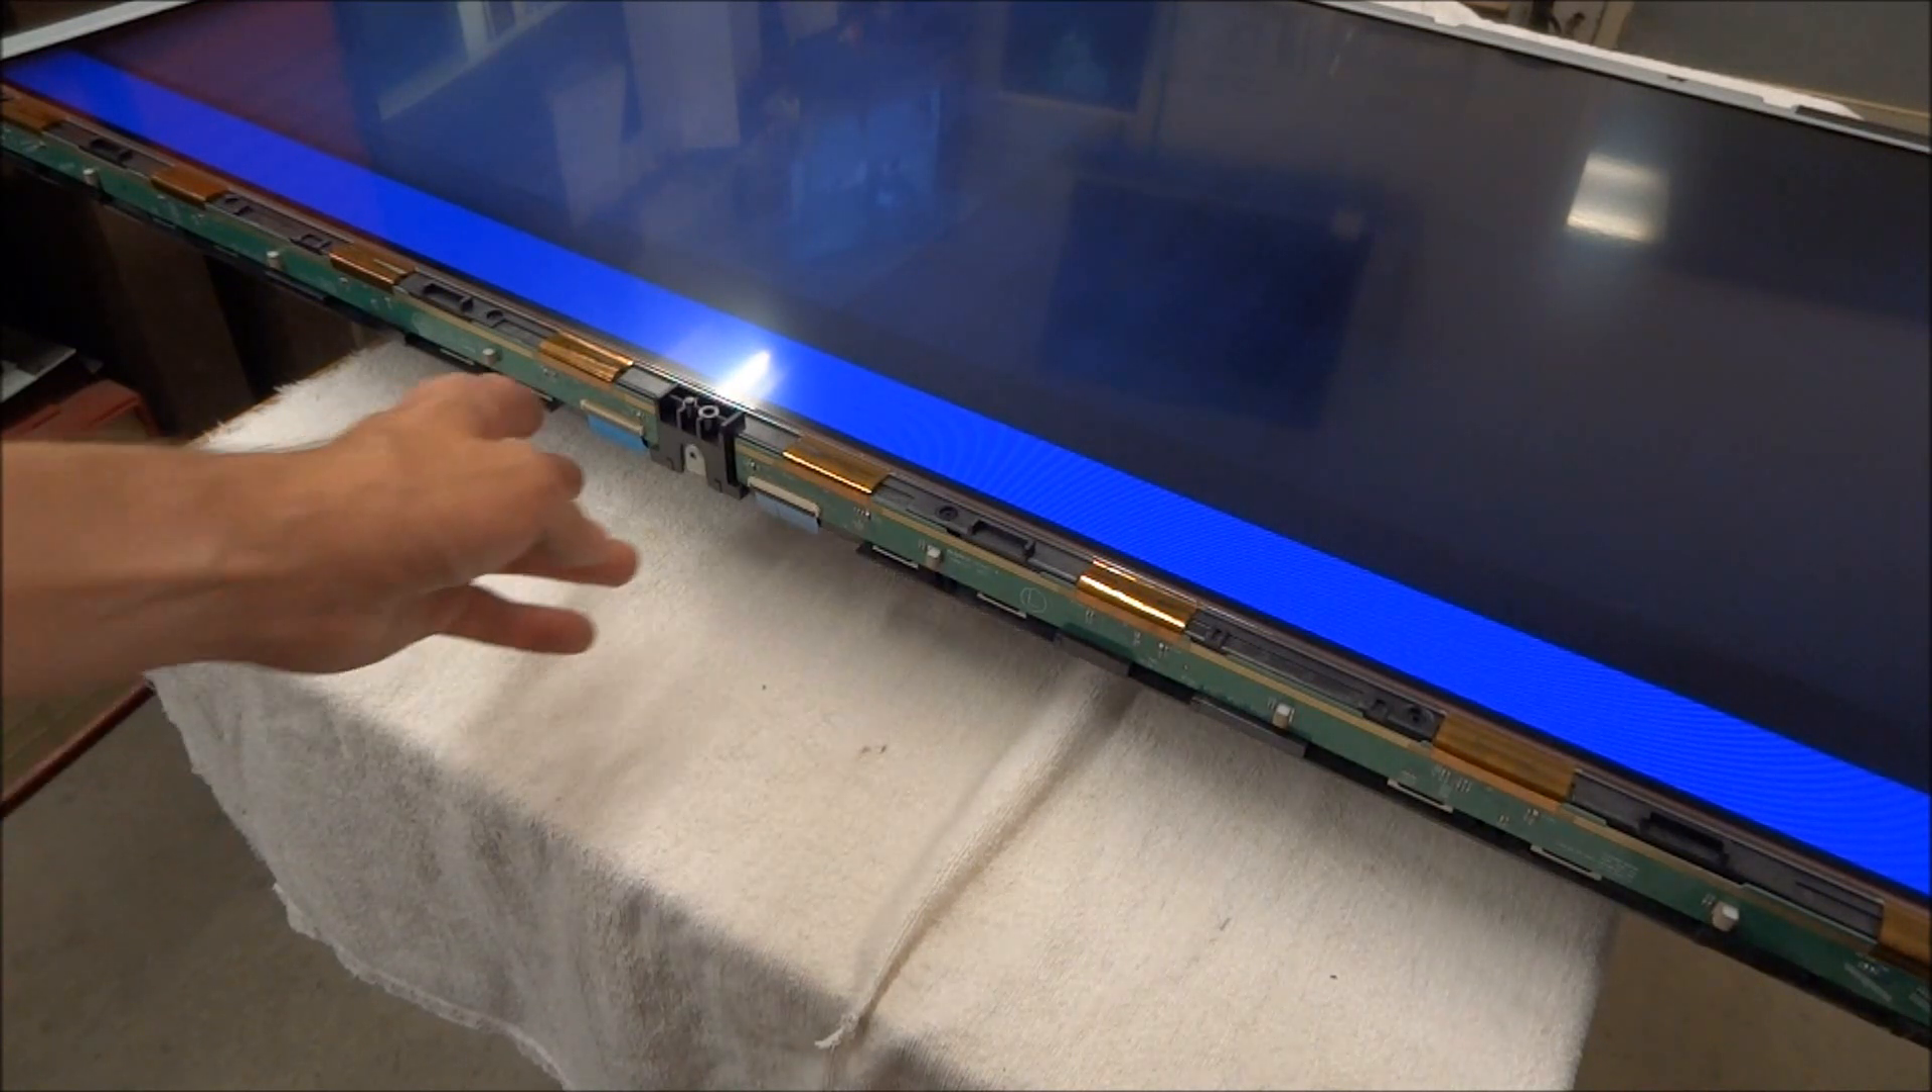I did pull the frame off or pull the panel out of the frame as you can see here.